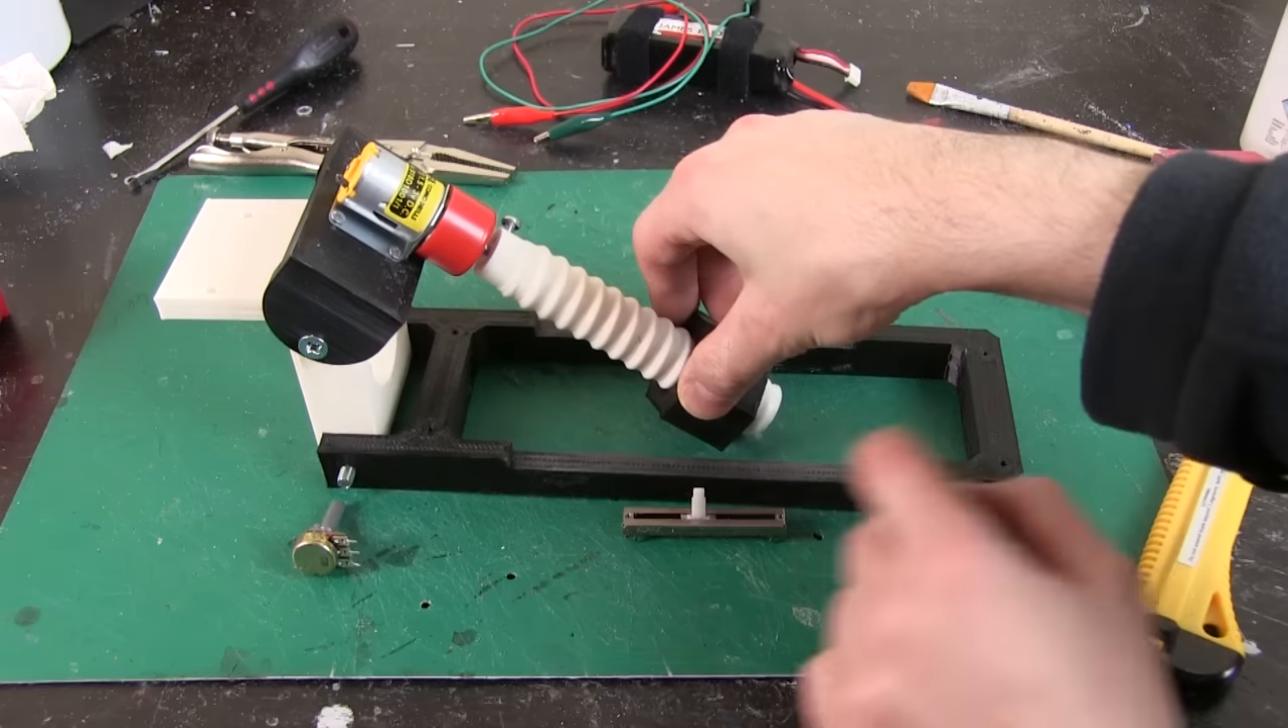So I've got my motor mounted with the linear actuator on a pivot and of course the arm here is on another pivot to the bottom.